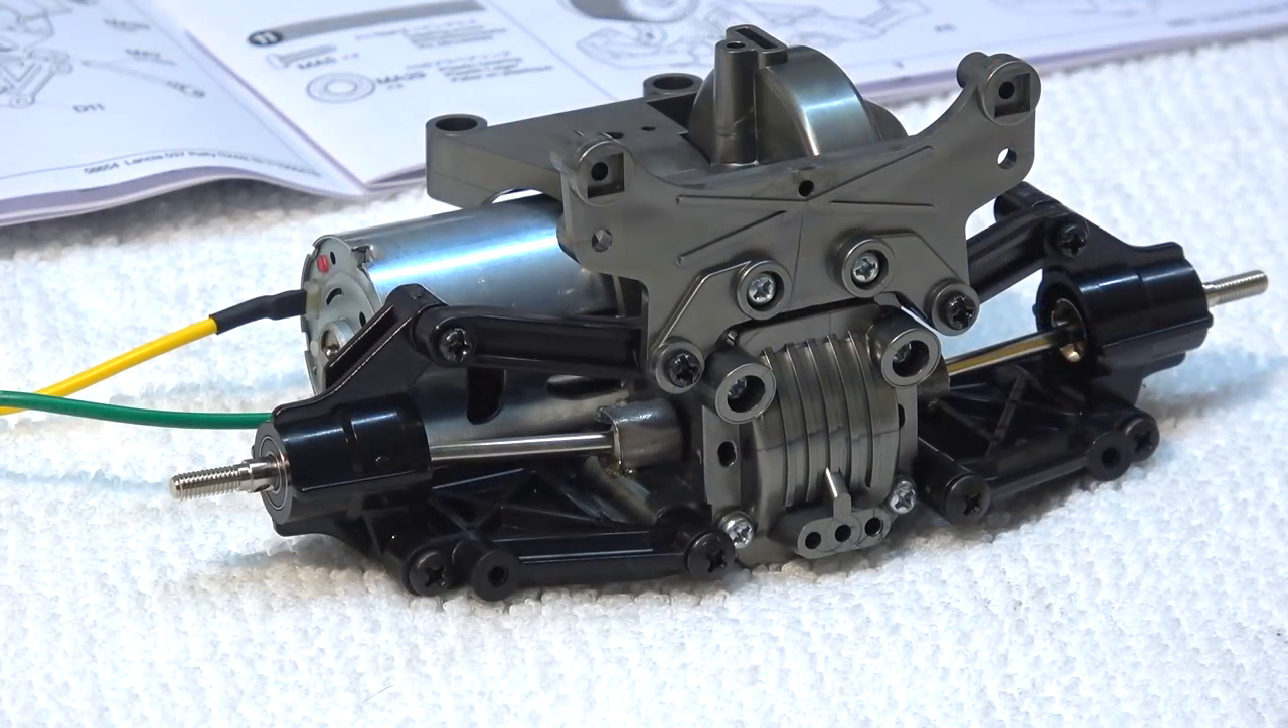Here you can see the finished rear gearbox with motor and rear suspension.